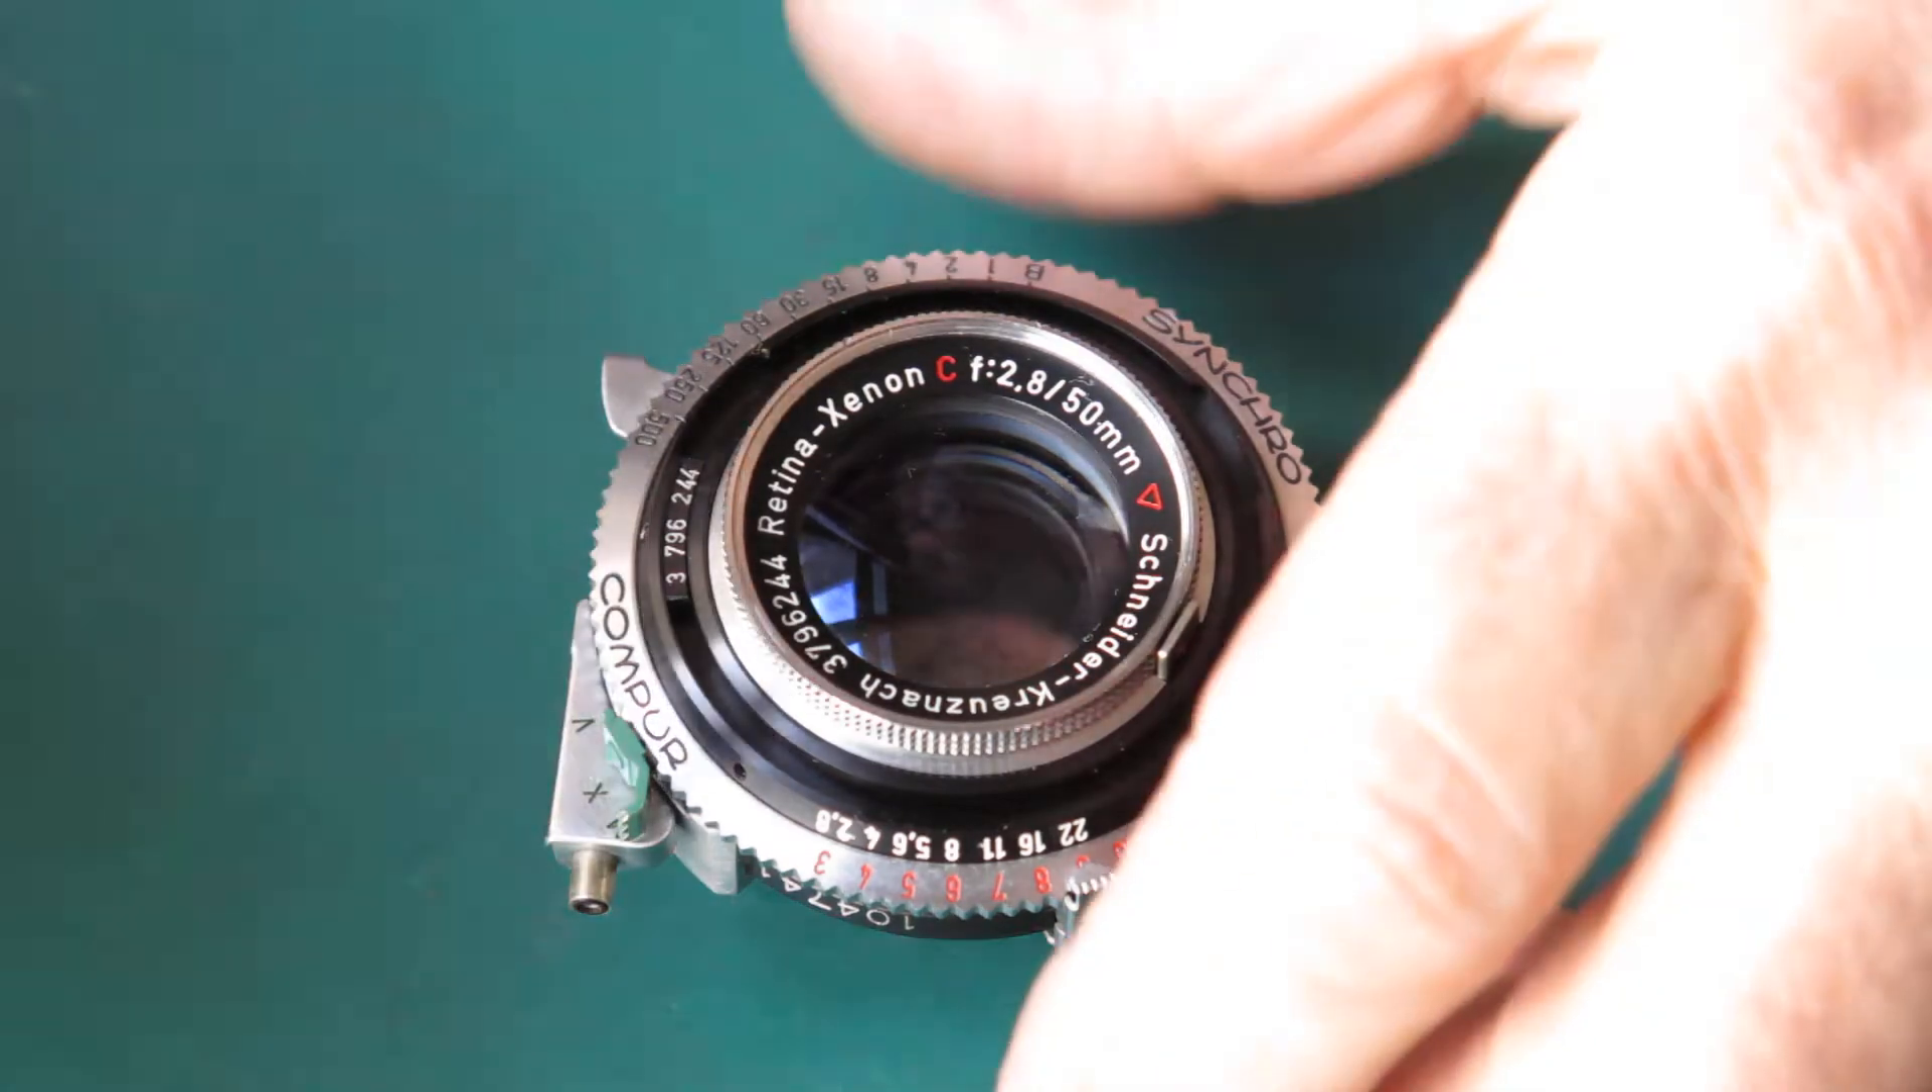So there's our shutter removed from the camera body.